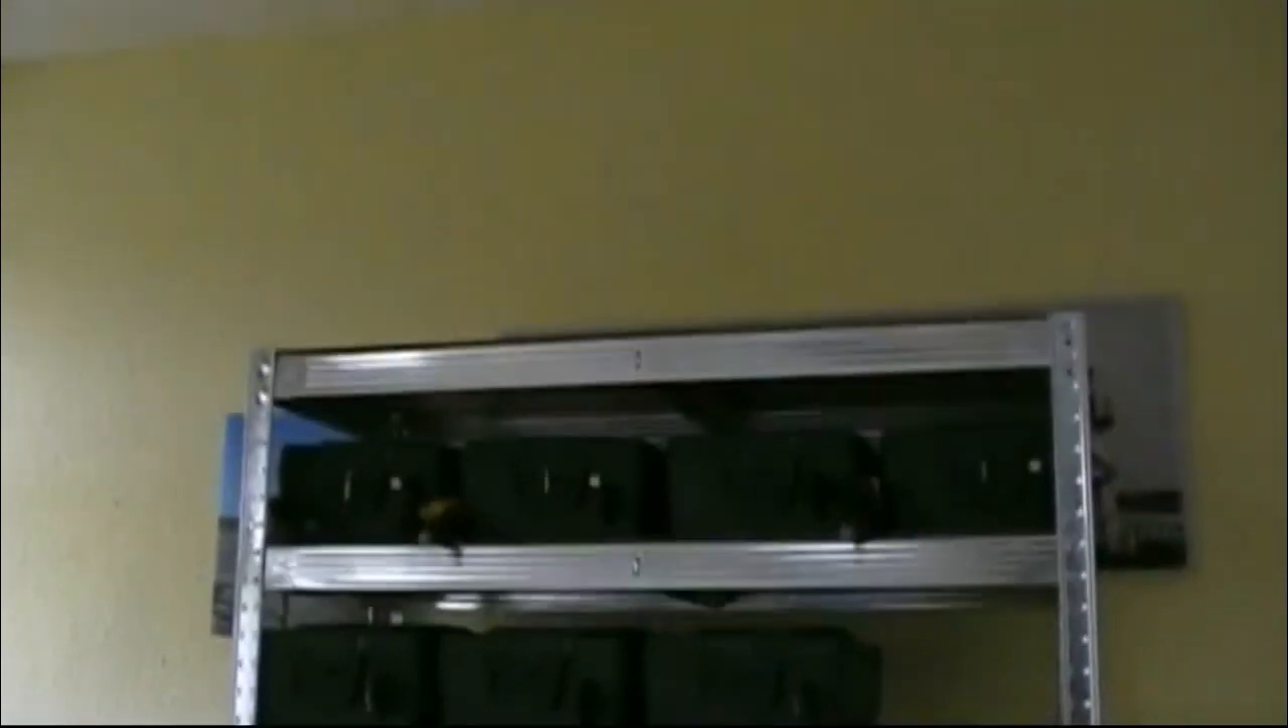As you can see... I now have two shelves in place.